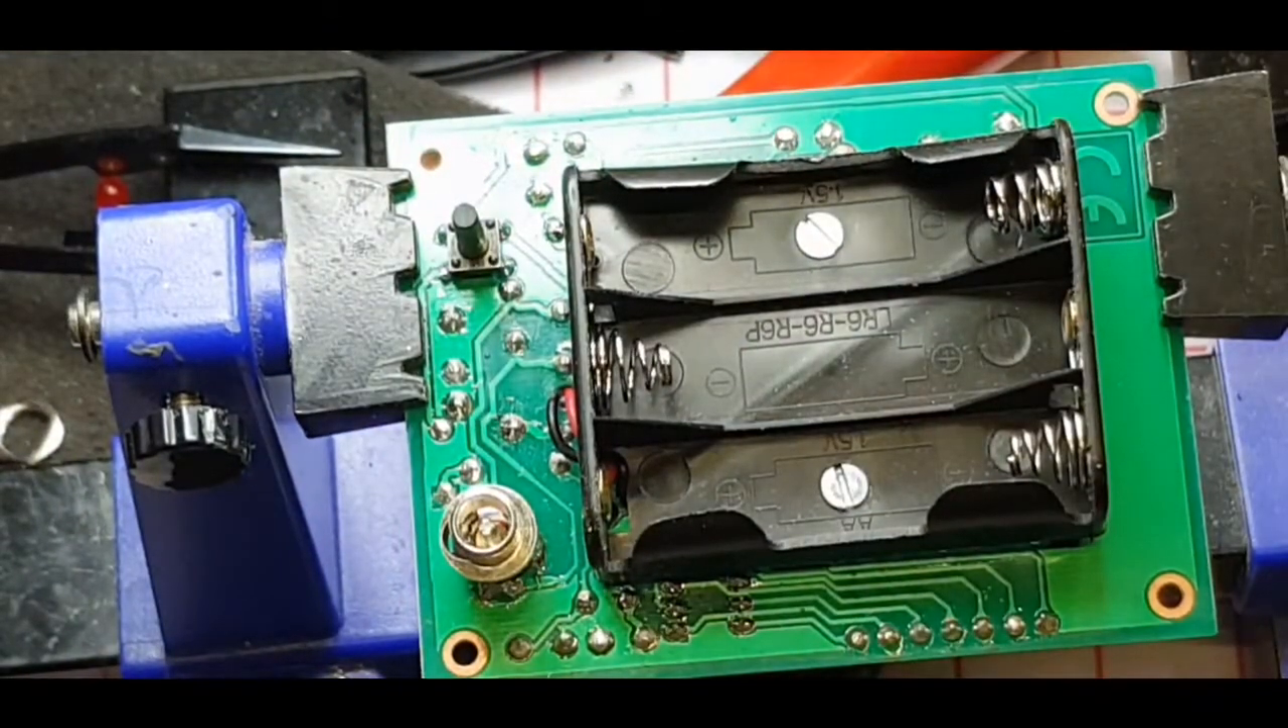All right, so that's the battery backup done.